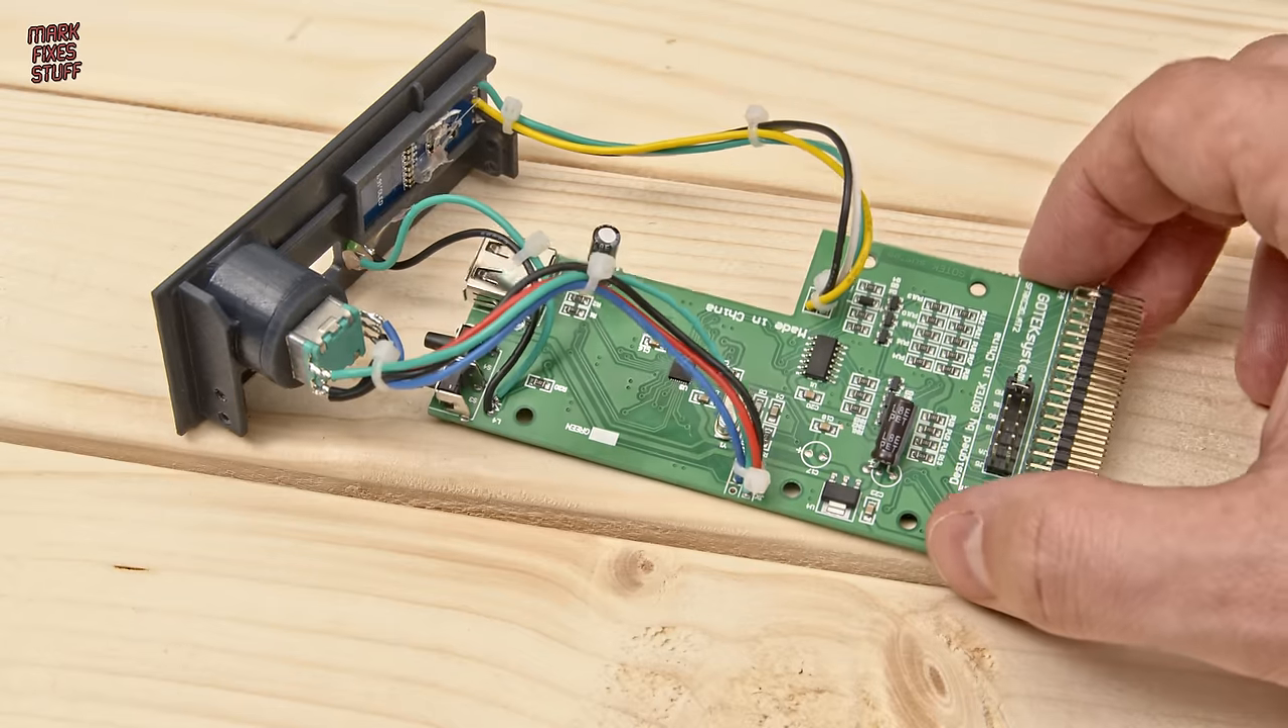This is all wired up. The front panel's all wired up.